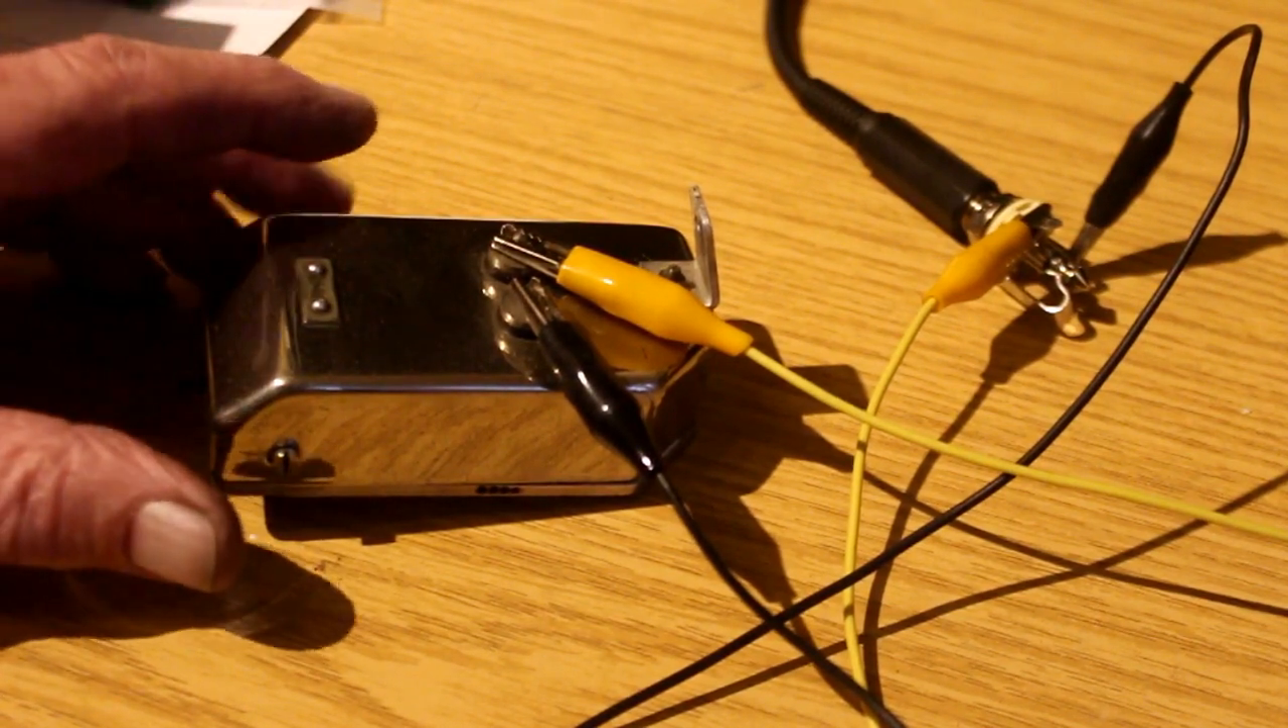Here's our head under test and I've taken the lead from the back of my machine and connected it via these croc leads to the terminals on the top of this head under test.